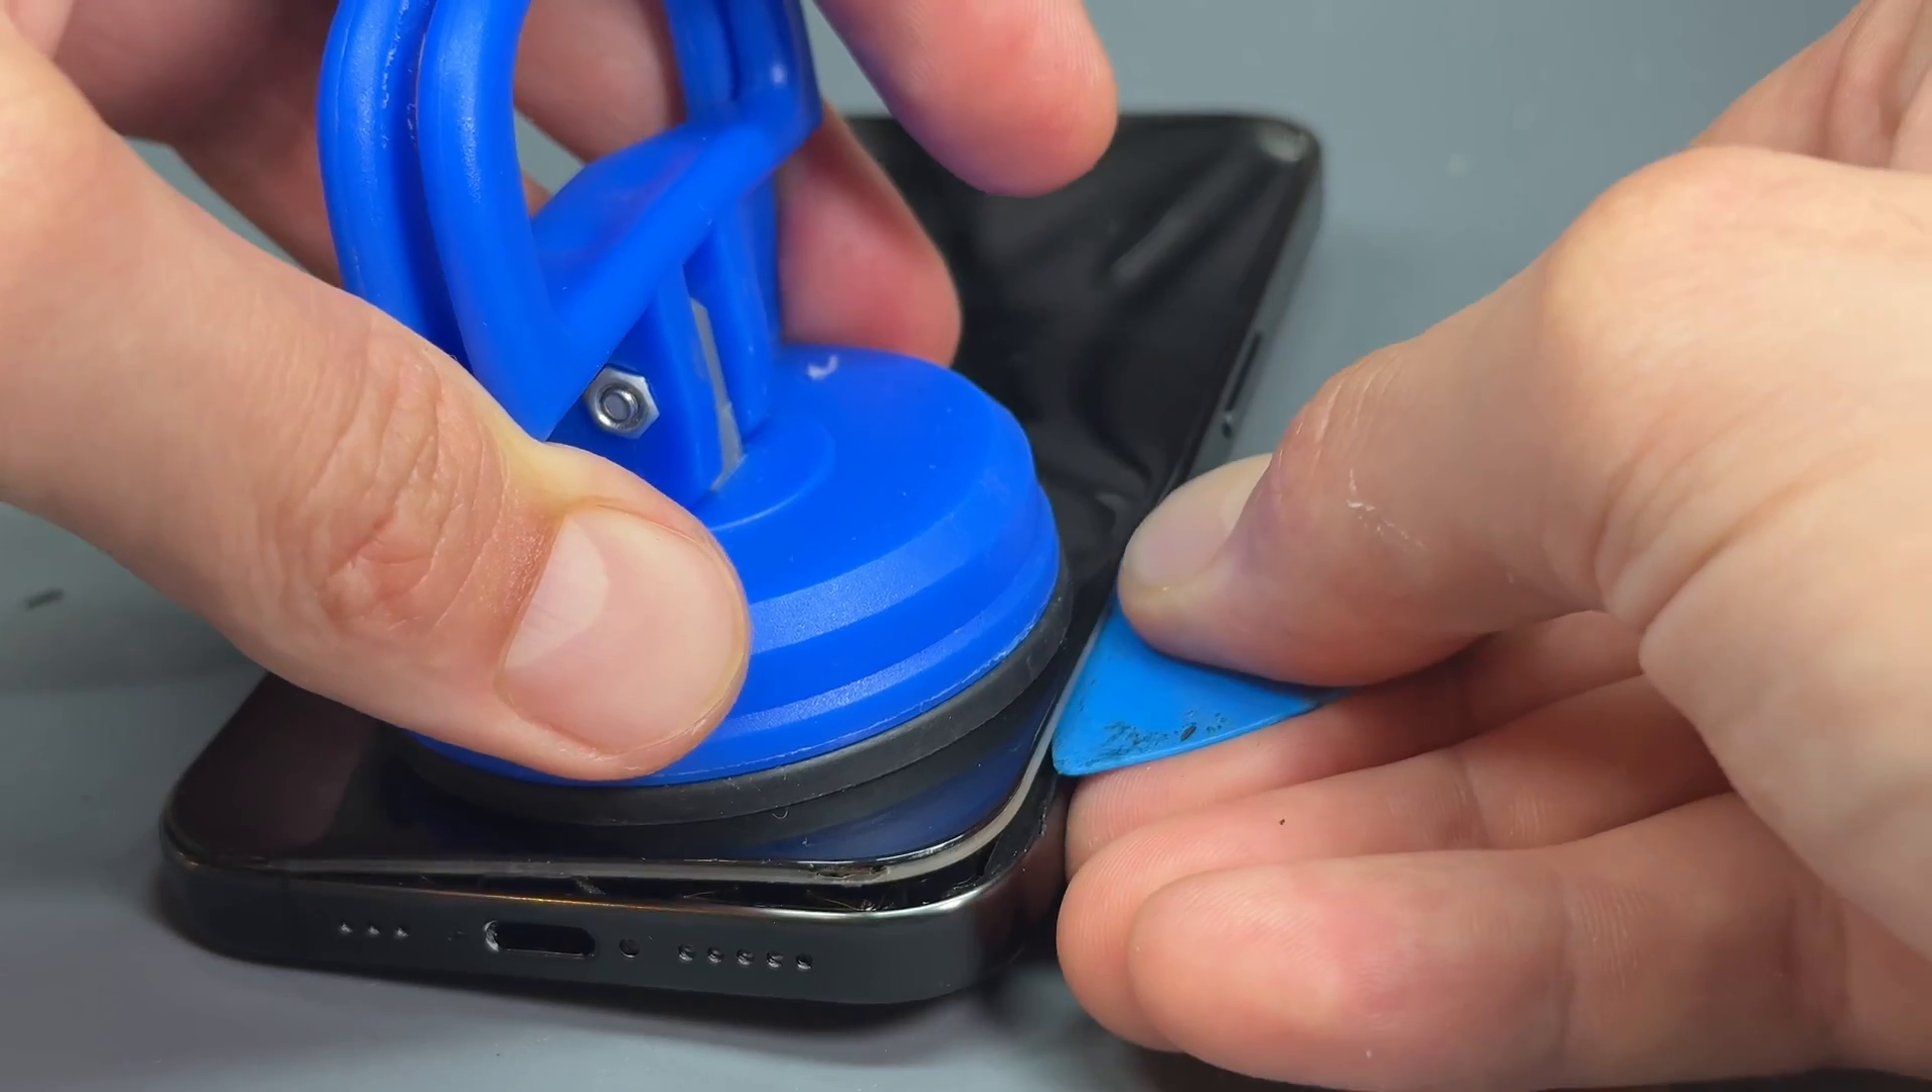I think it's the original, but you can see we've separated the screen and we made a gap large enough now to fit this plastic guitar pick in that we're going to very carefully run down this right-hand edge.